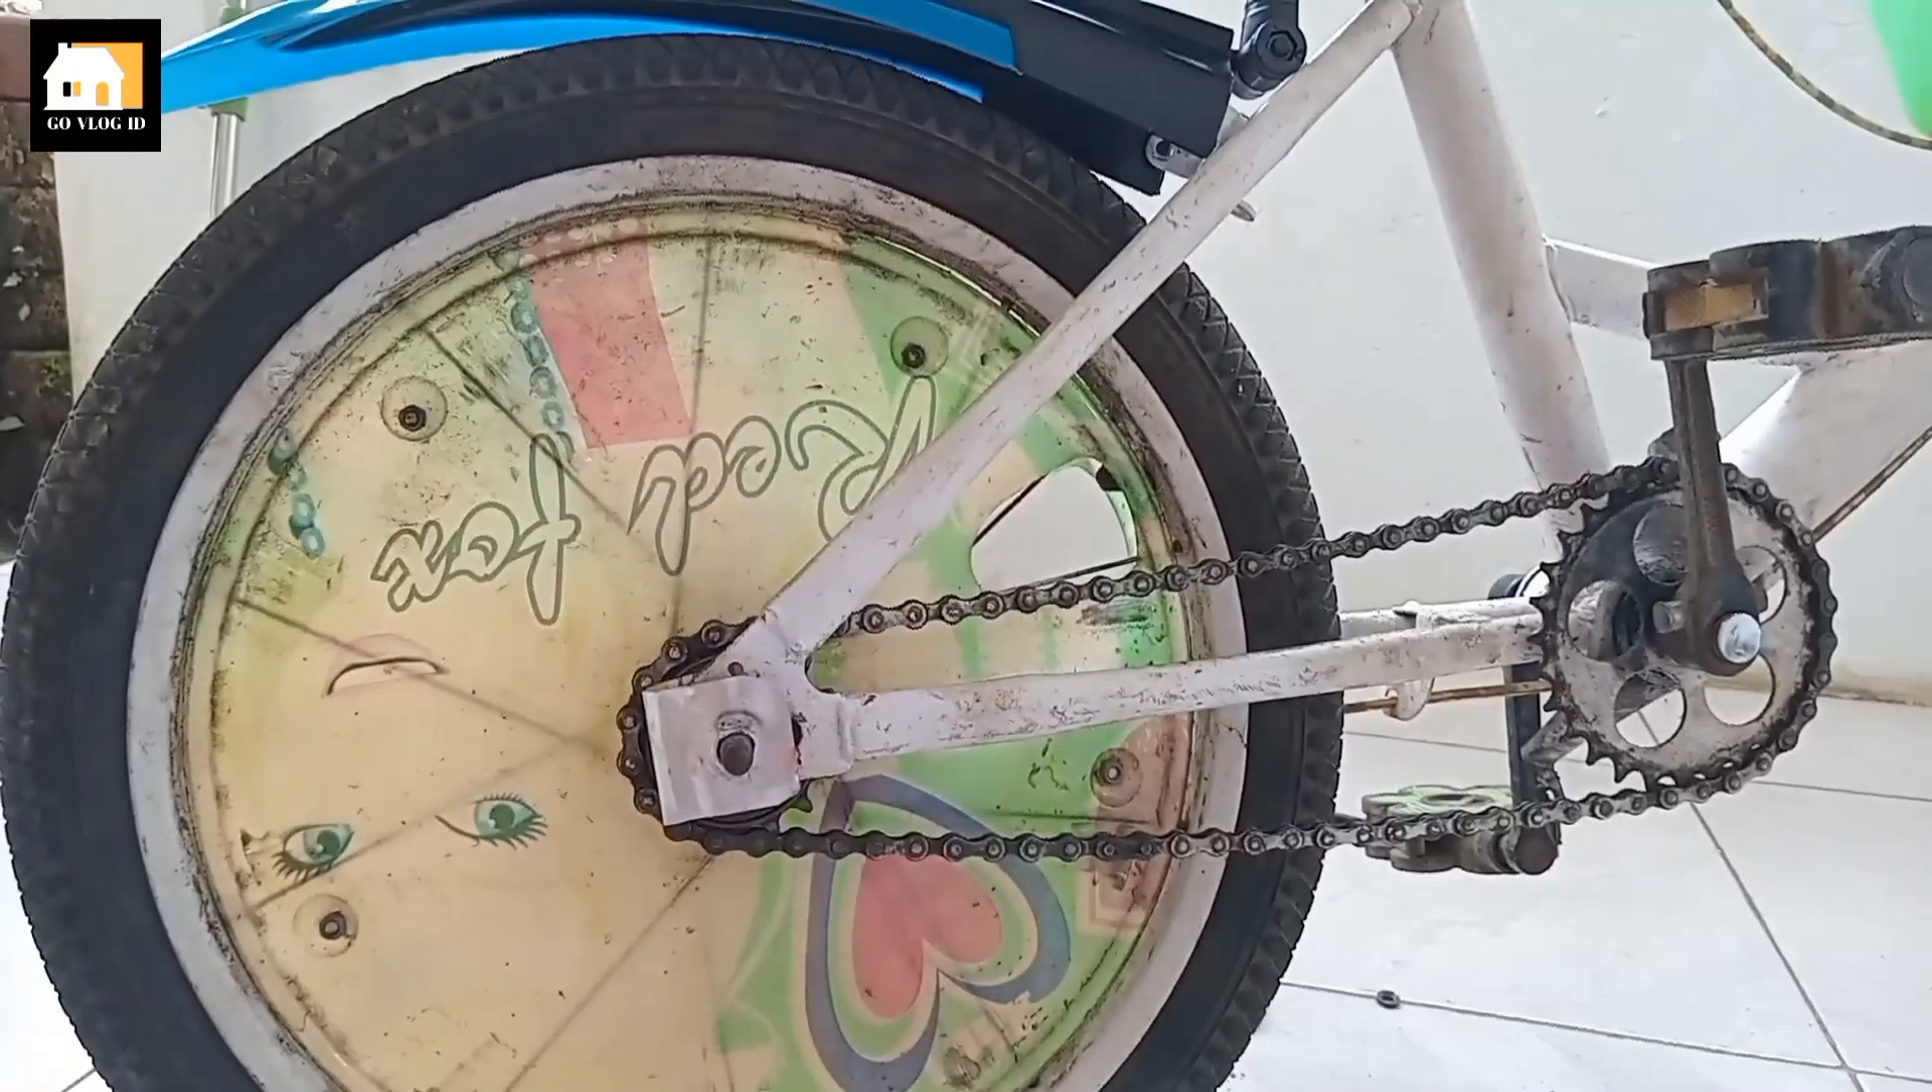Kita belum pasang mur ya Bisa teman-teman melihat ini belum ada murnya.